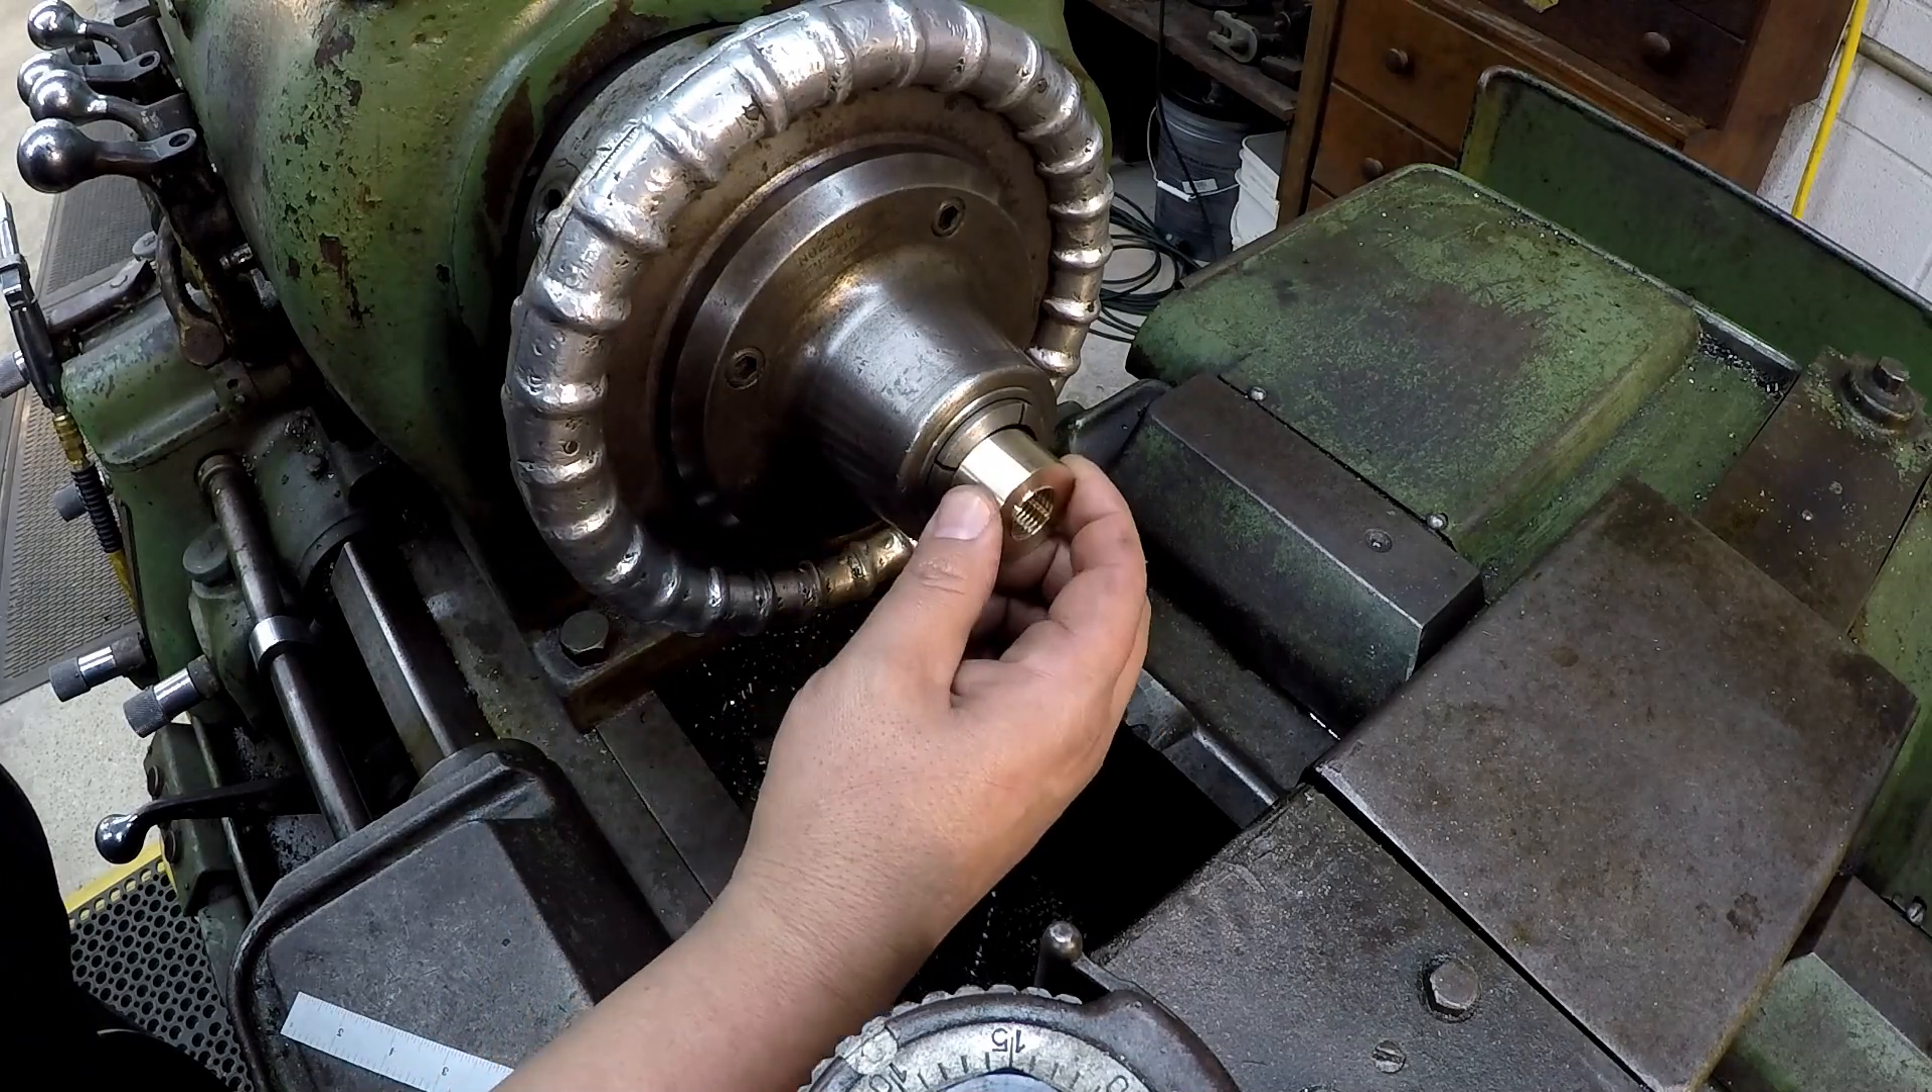Clean everything real good and put the collet chuck on. Alright, there she is, mounted up. There's our one and three -eighths collet.